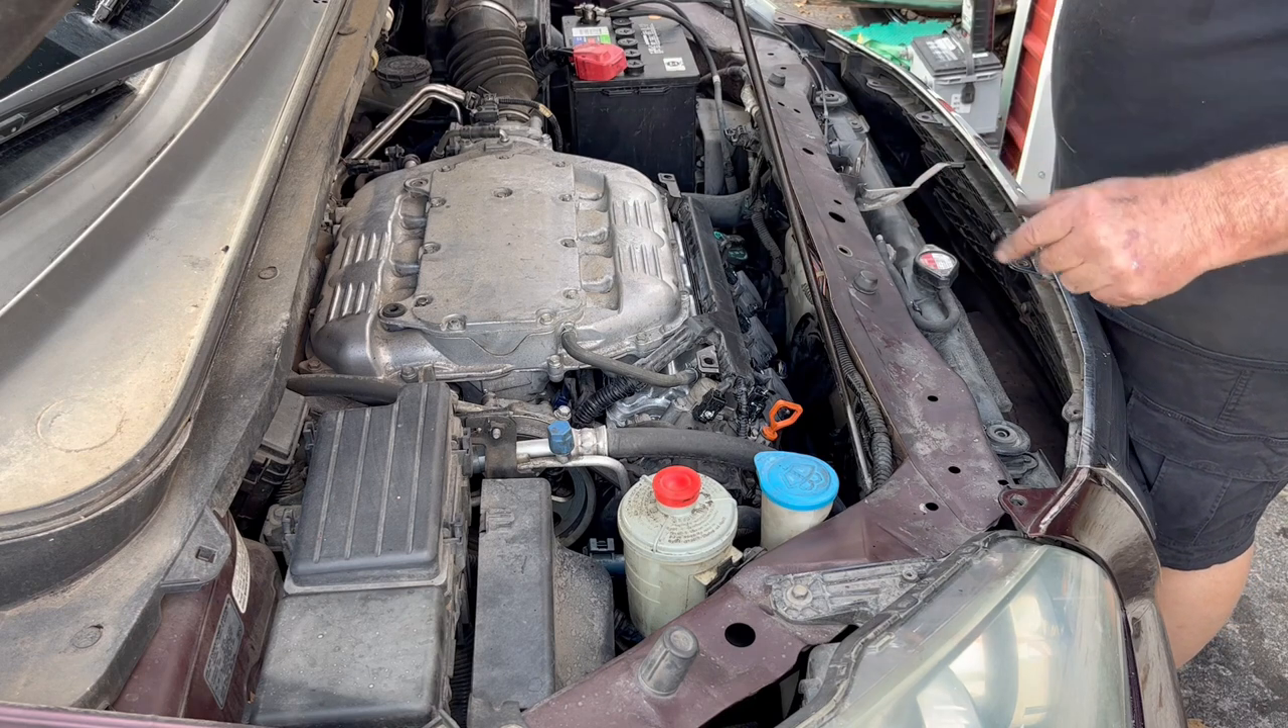So we basically got it all back together minus putting the engine cover back on.